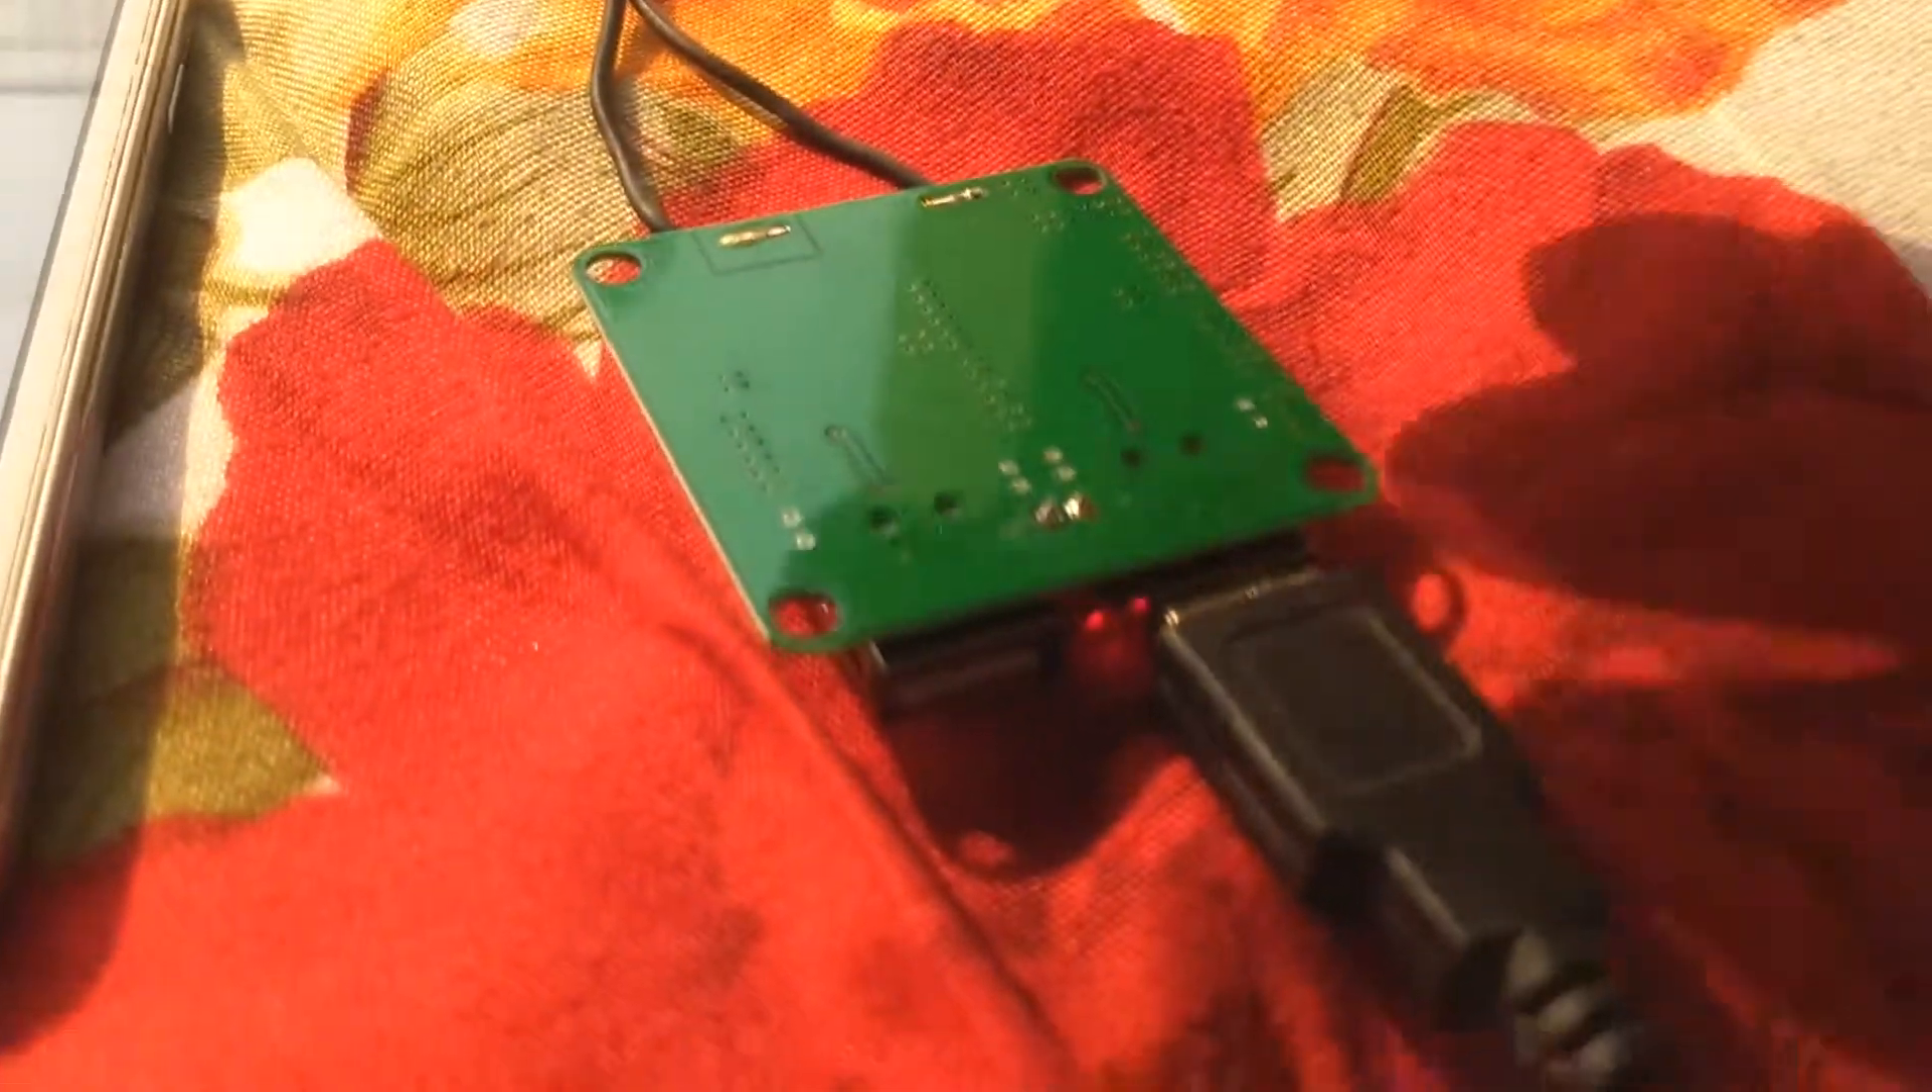So the usb cable is connected to the charge controller.